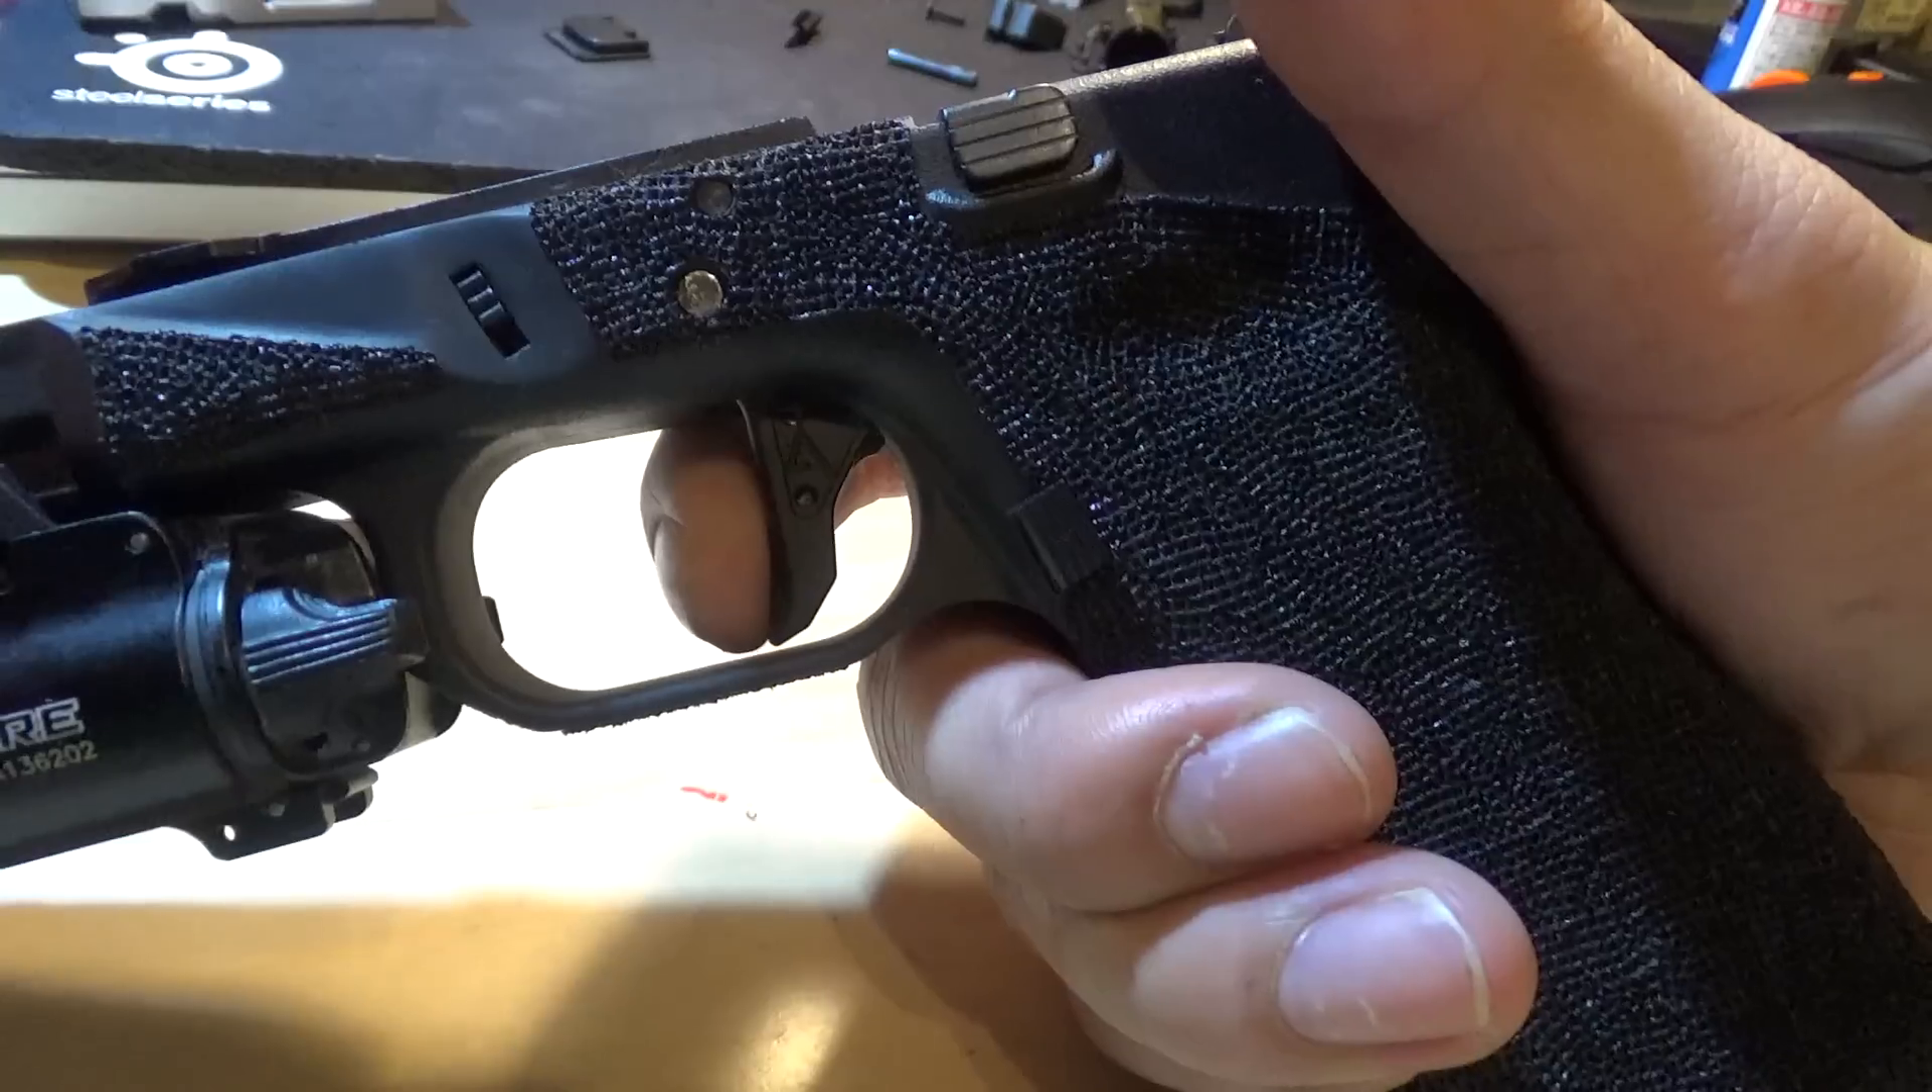So, that's your frame assembled with the trigger.